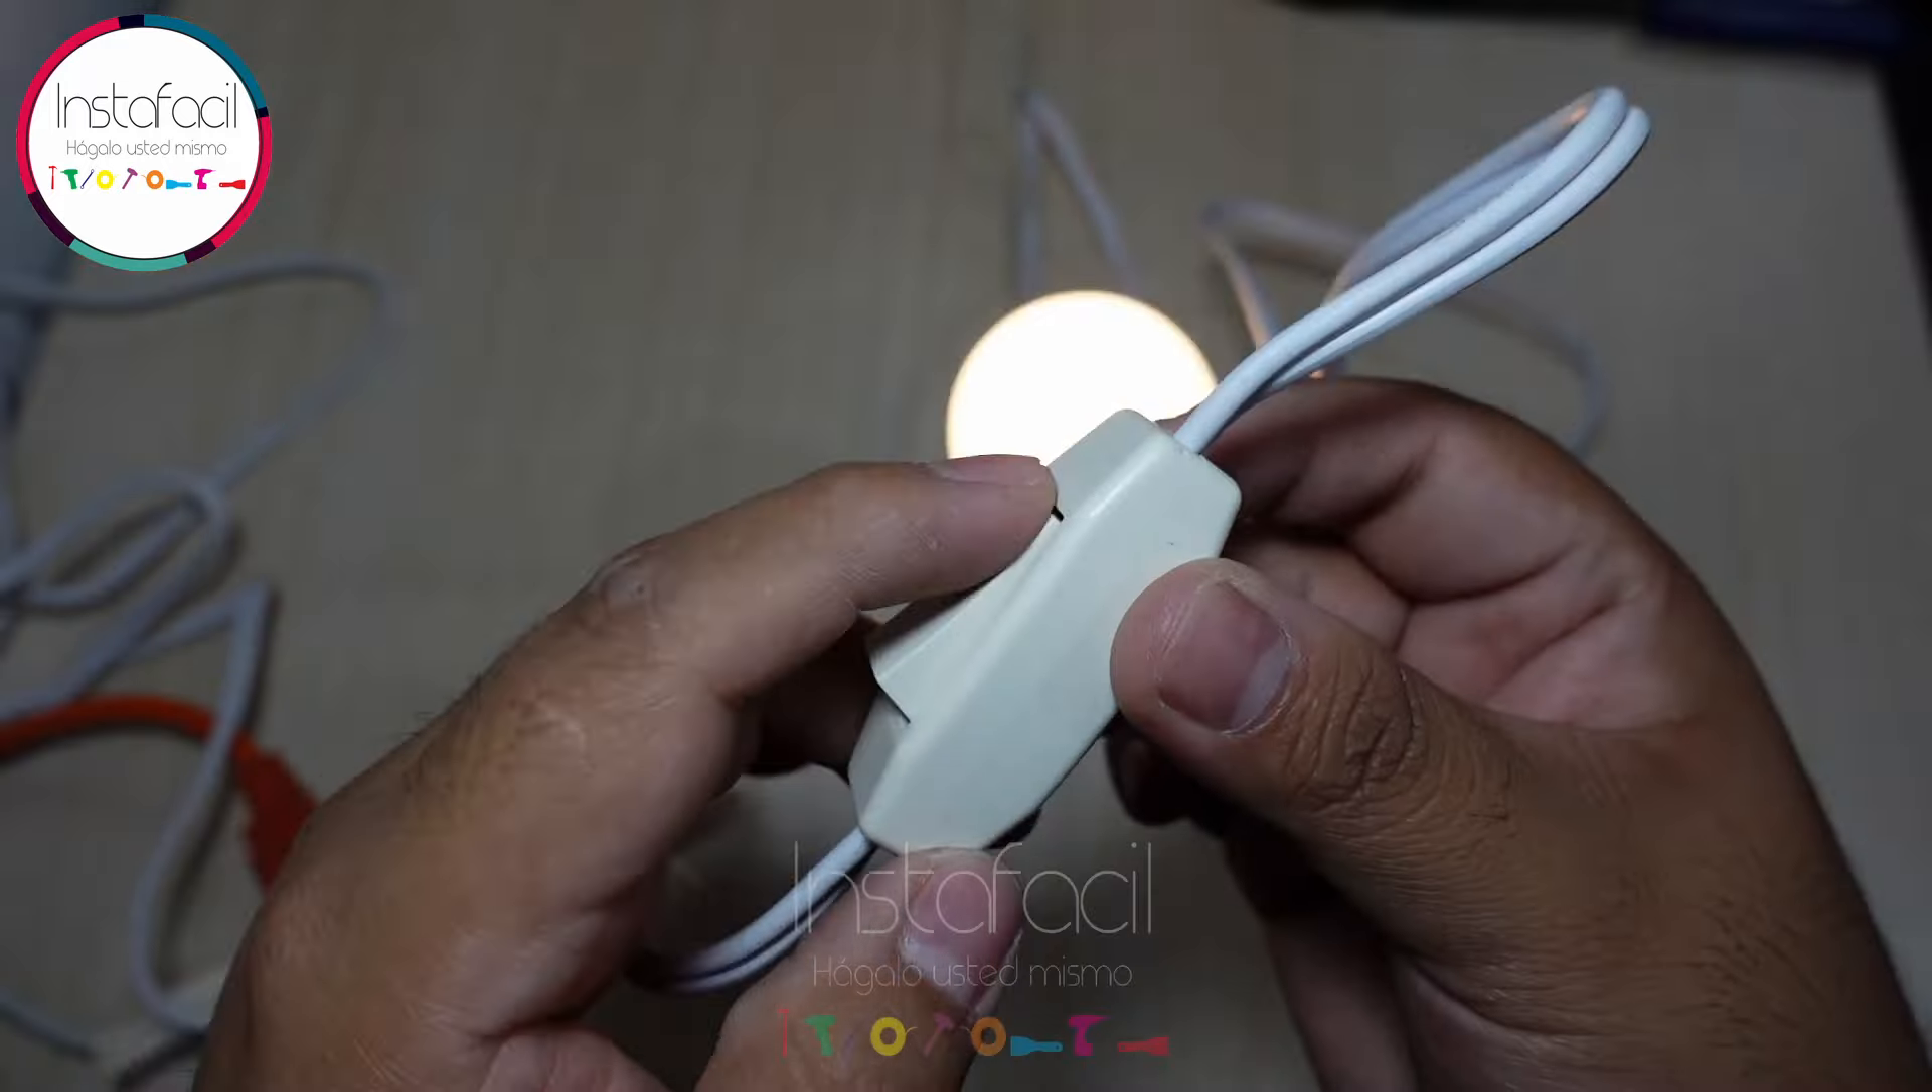Y así es como queda instalado este interruptor de paso.